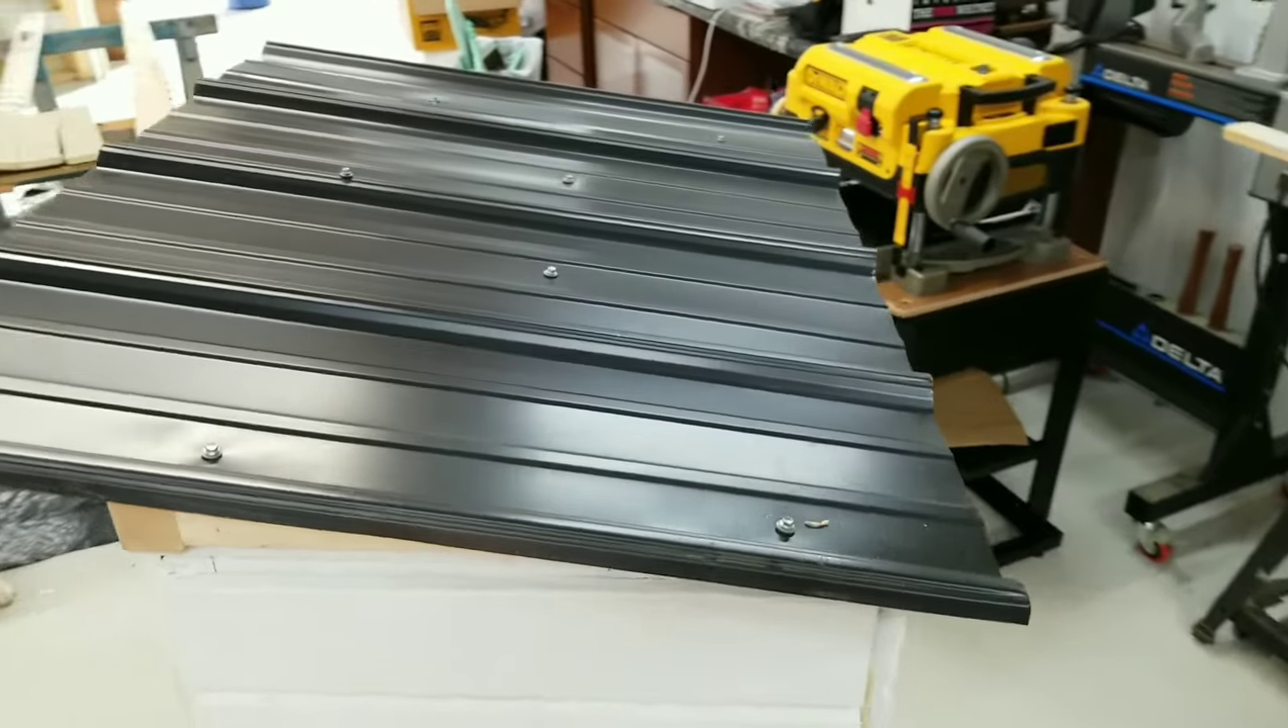Okay, I got the roof attached. Fastened down with some of those screws.